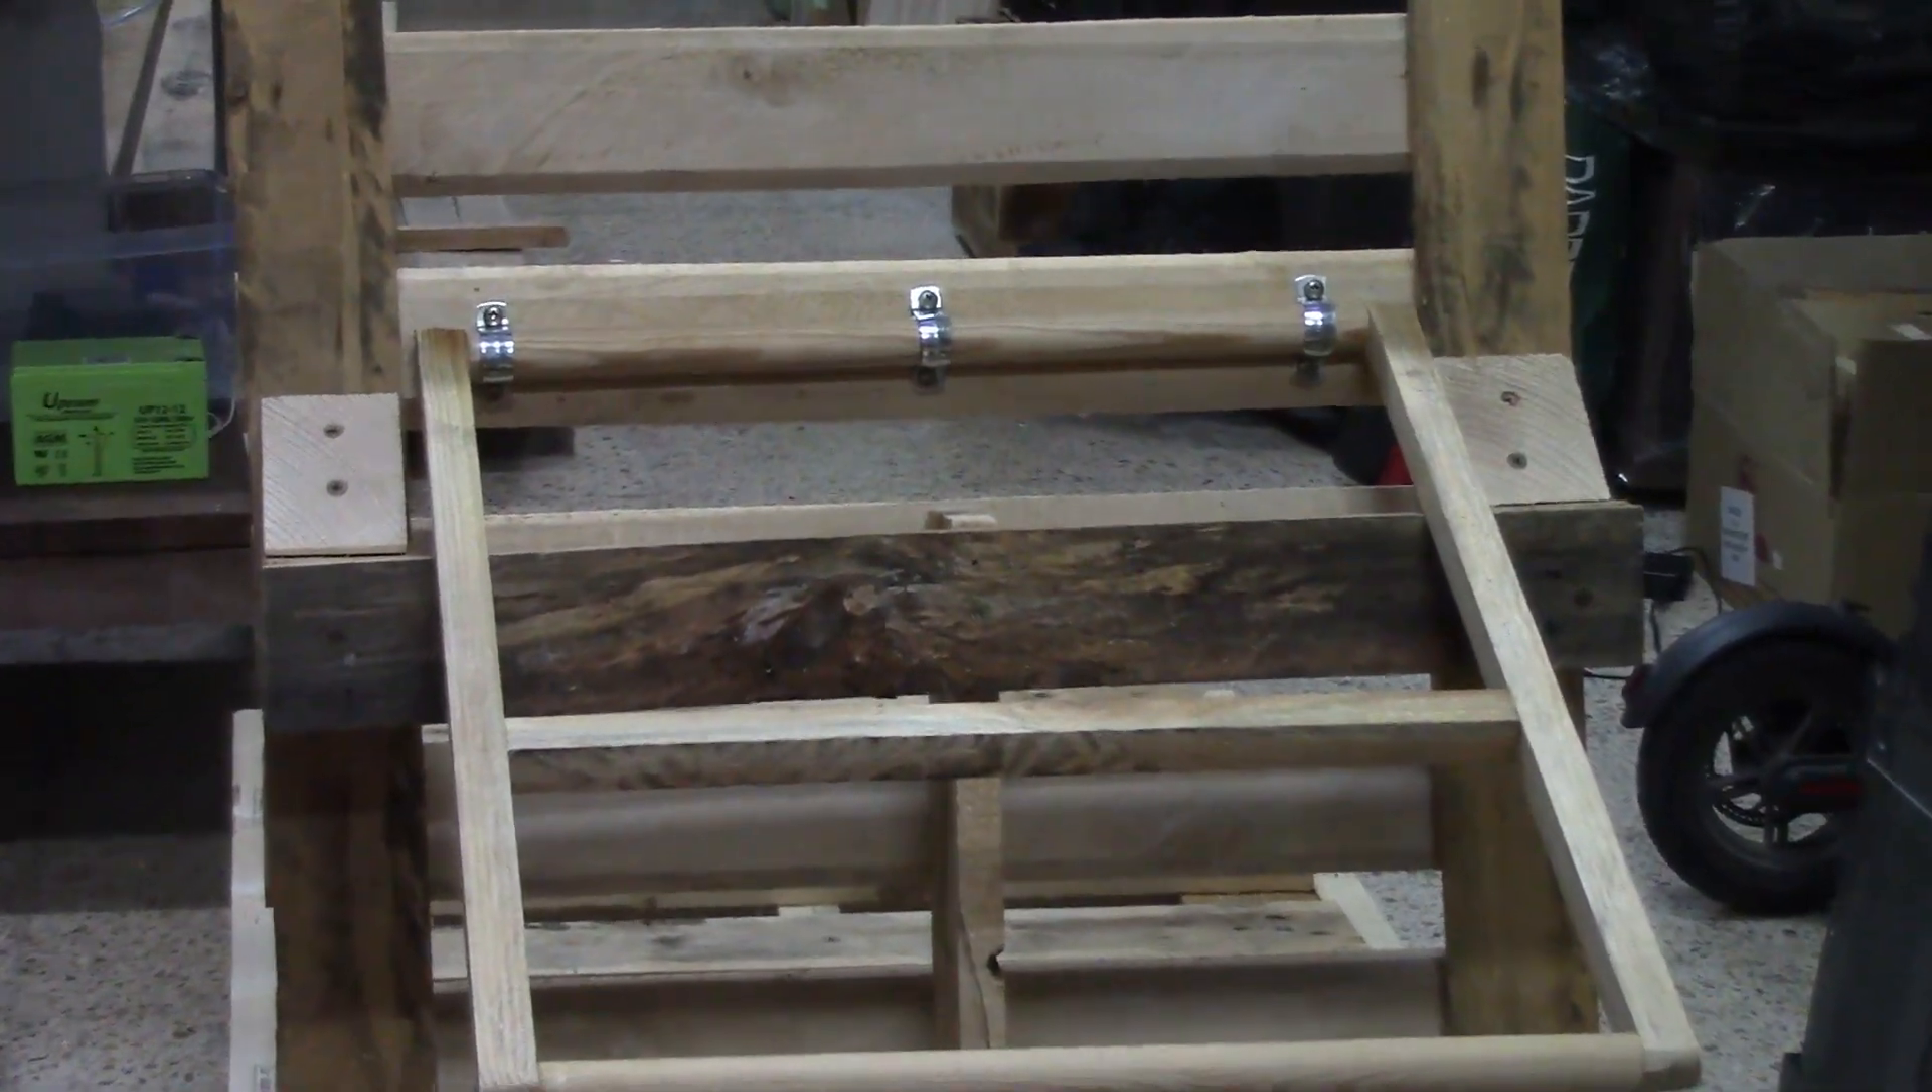Aquí en este plano ya podéis ver cómo ha quedado el apoyo del cabezal. Lo hemos puesto al final con tres grapas, en forma de puente, con un par de tornillos.